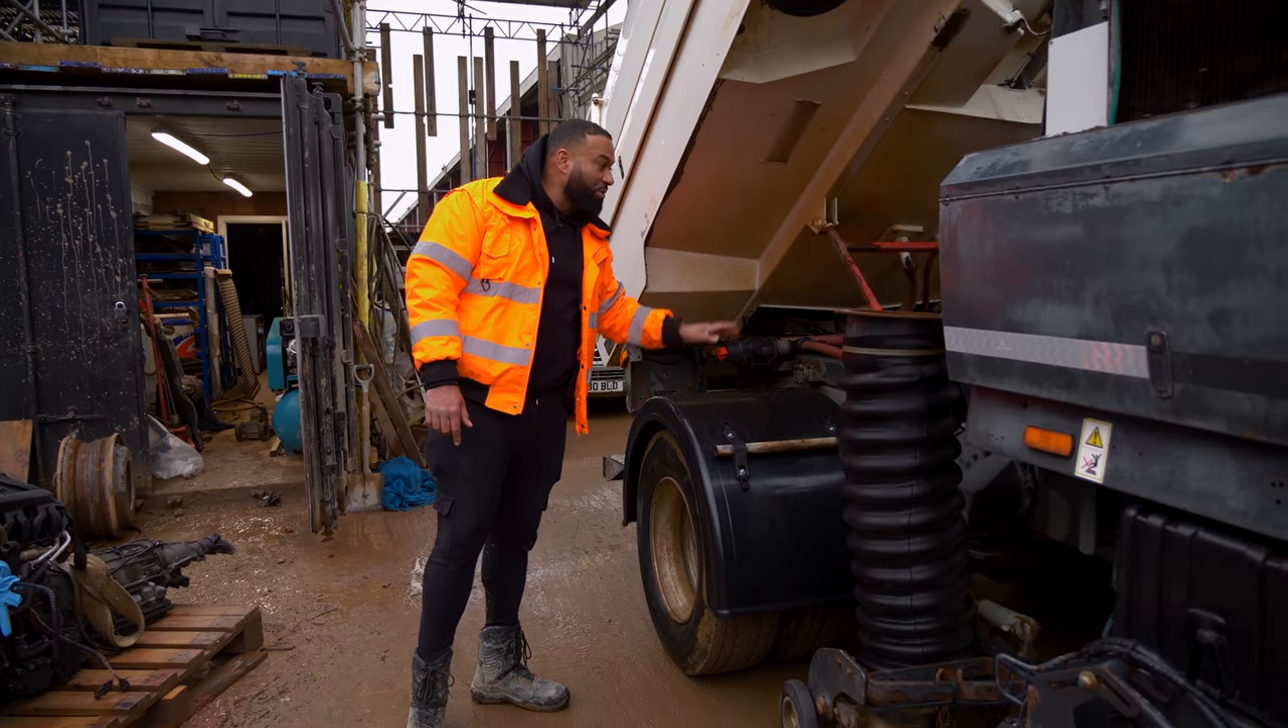This lorry arrived with no mud guards whatsoever however we have a new one on this side and the second one is just about to go on the other side.